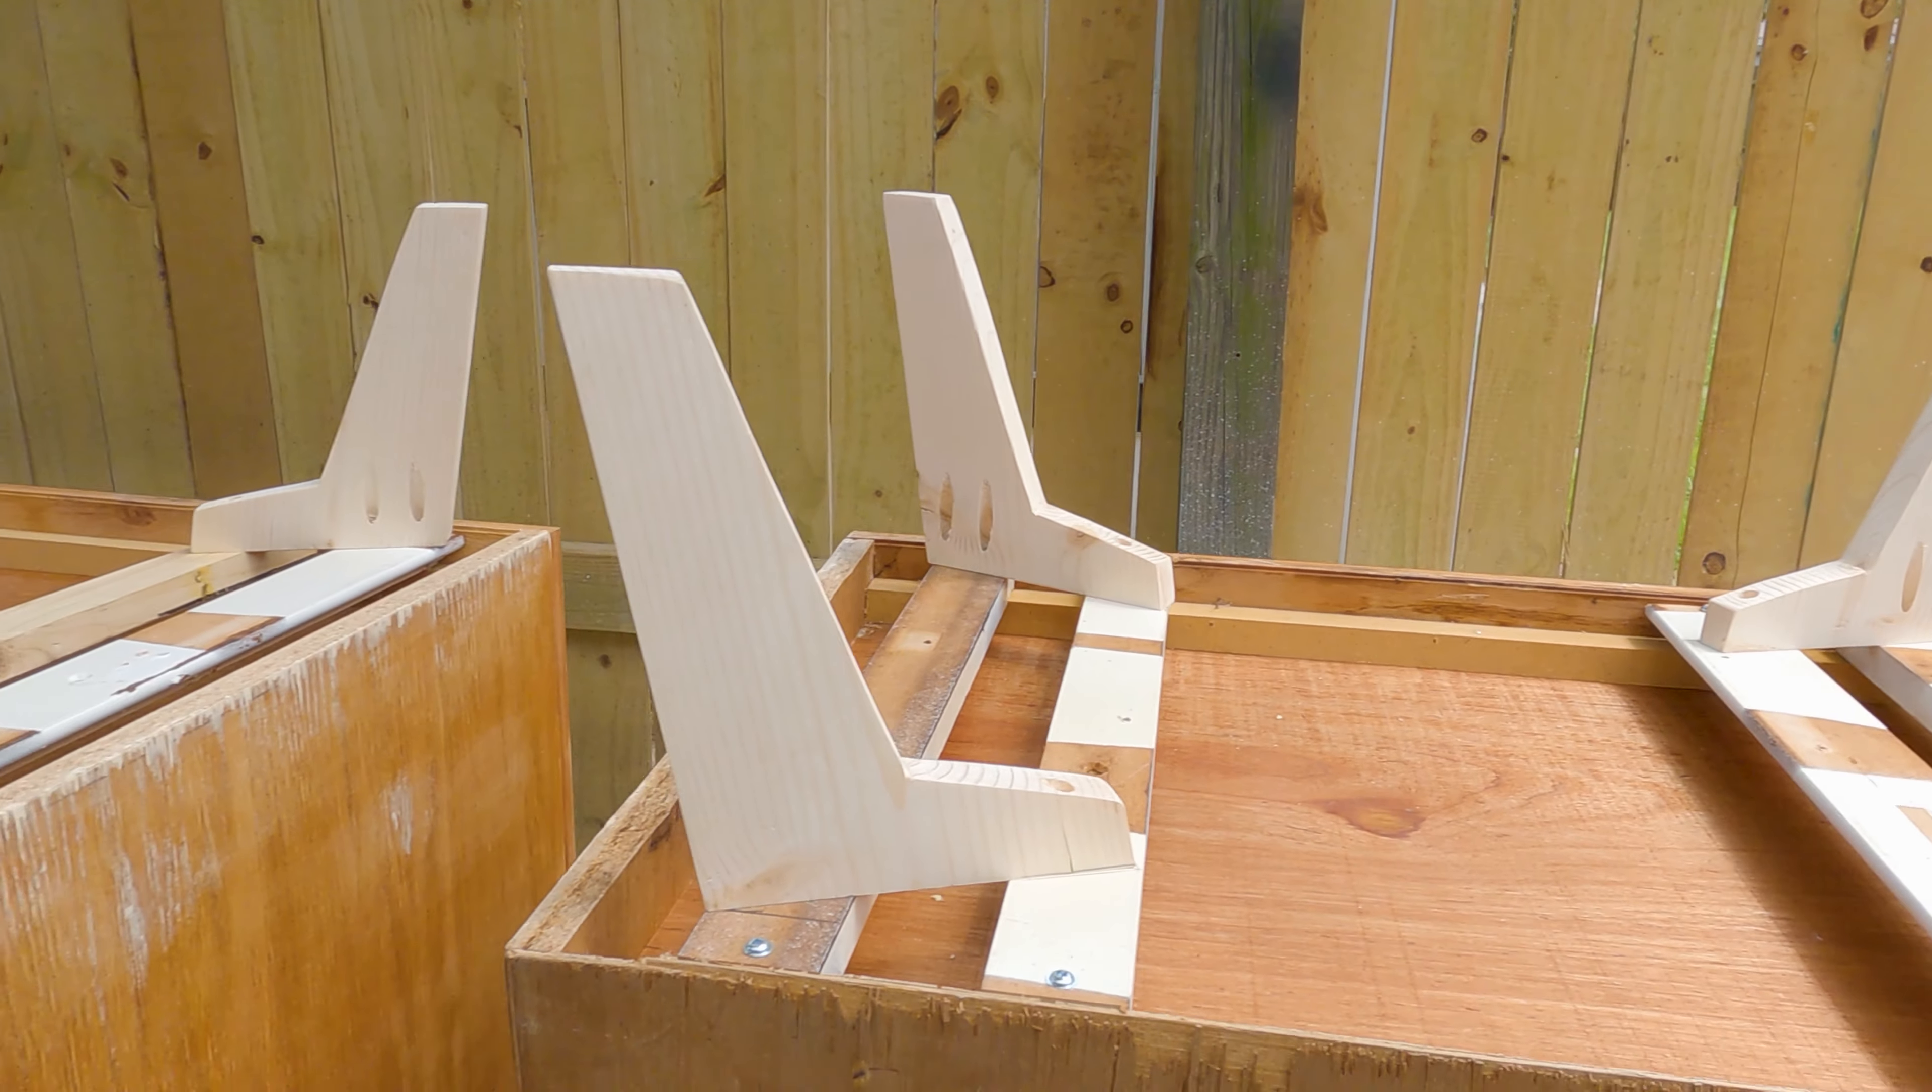All the legs are on they are nice and sturdy they are all sanded down and by the way those supports that I've made they came from the desk that we turned into night stands.